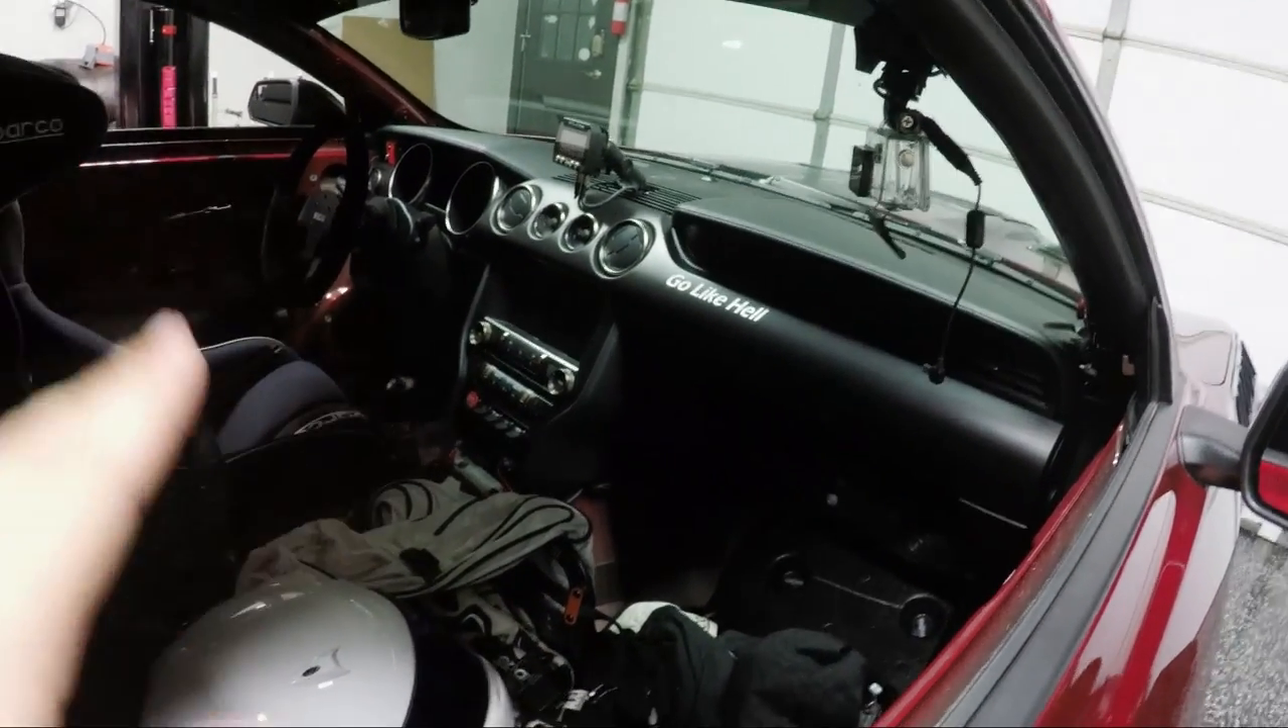I have not removed the dash of this car yet, so there's still some weight to be shed from there.